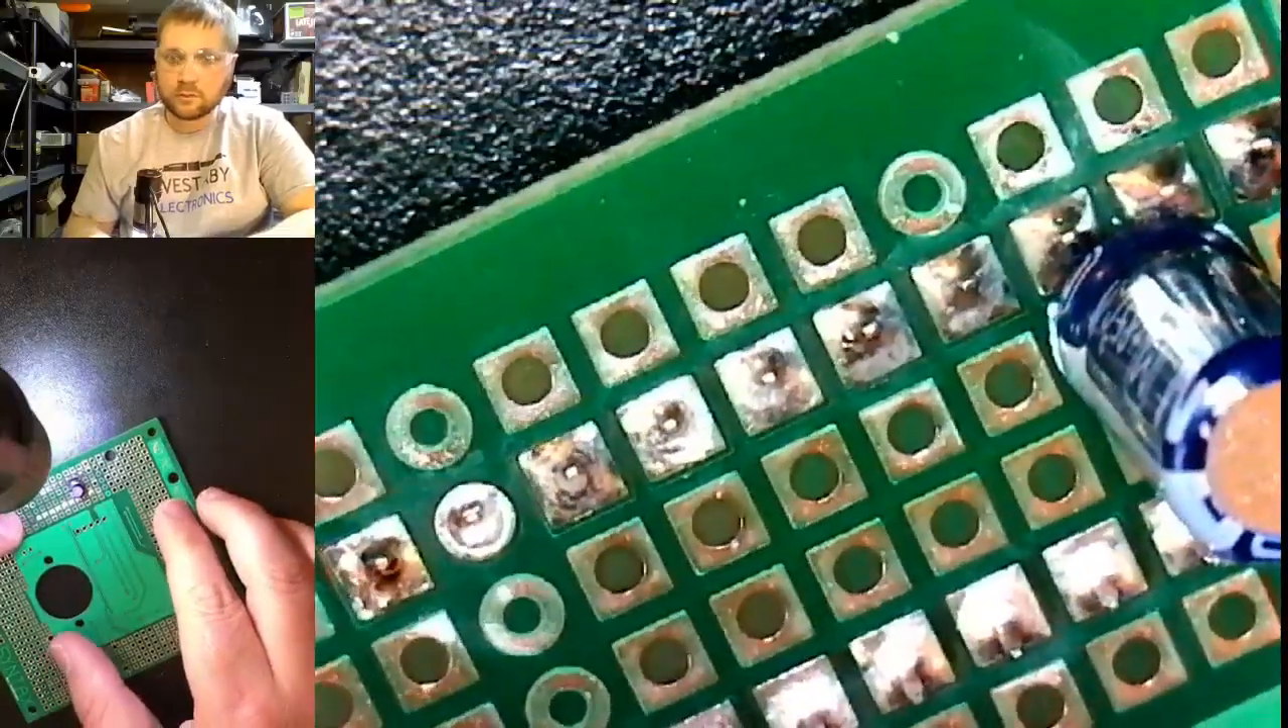You can actually see a lot better the individual pins that are now soldered.